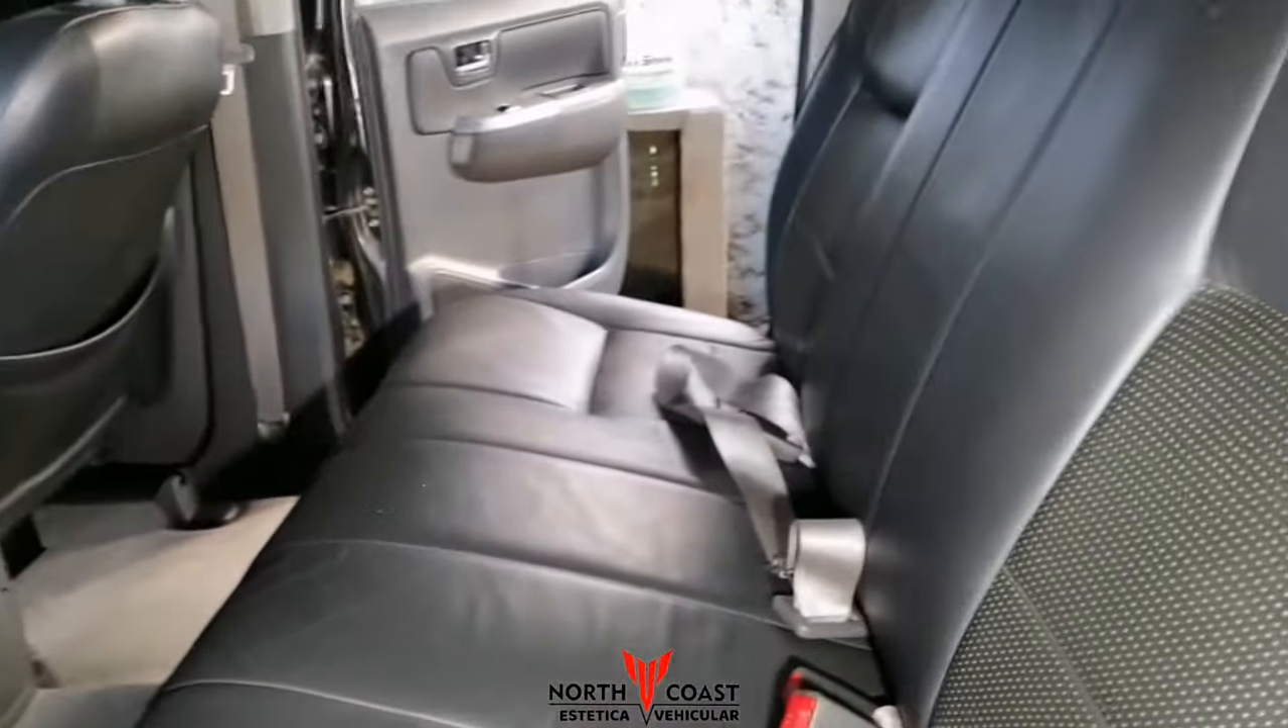Las butacas están puestas. Los asientos están puestos.